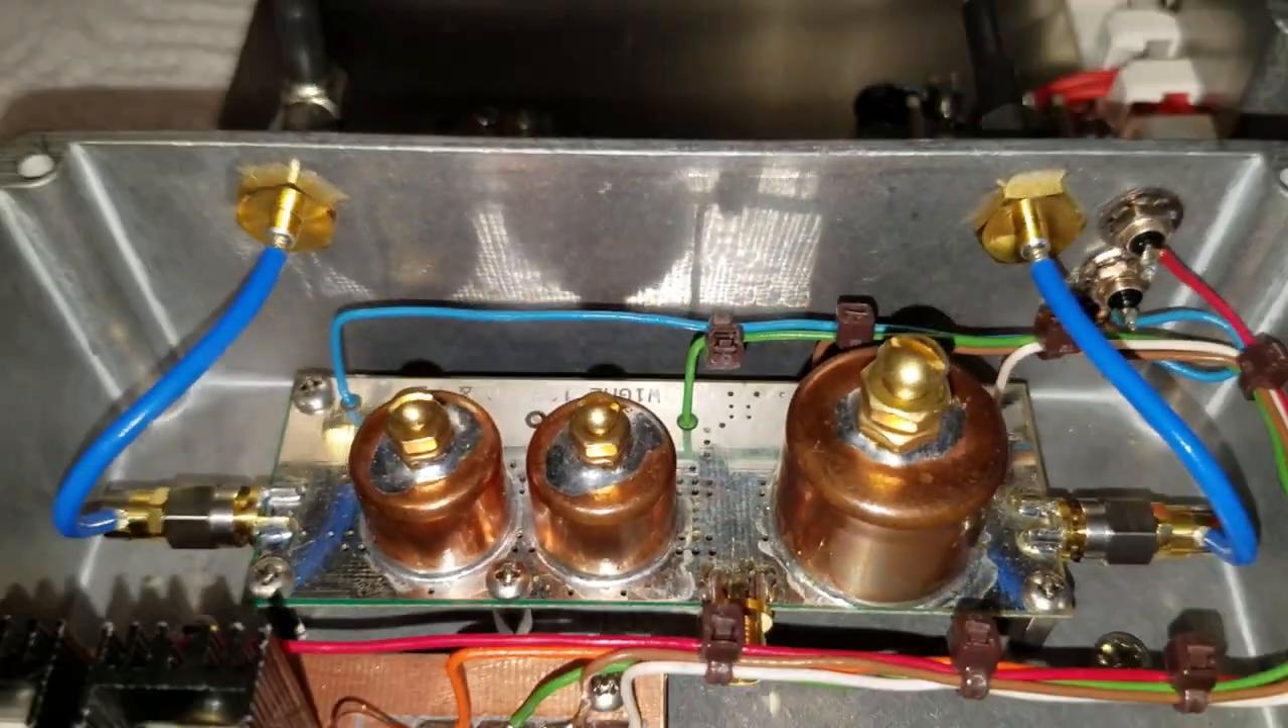So this is a kind of a finished um personal beacon board here now all installed in a box and uh and more or less operational.